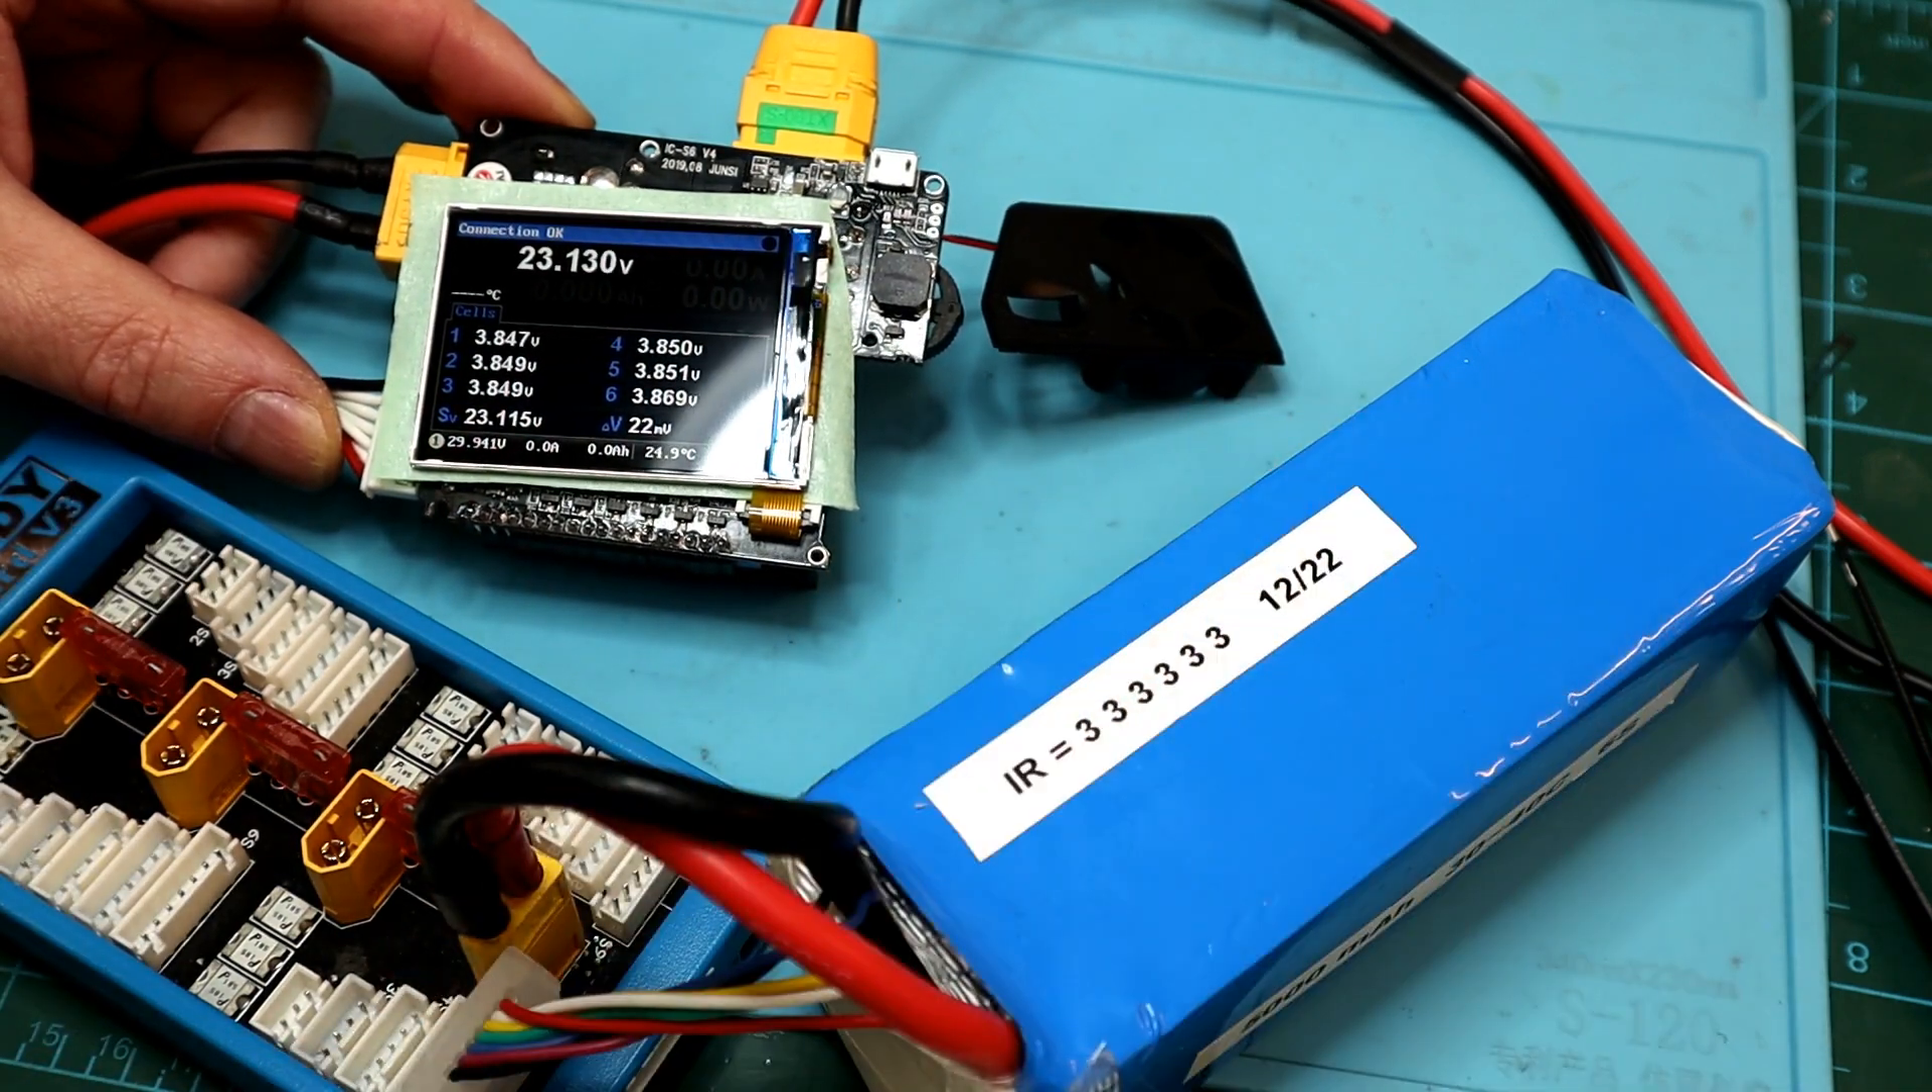I've just plugged the display back in, made sure to get the polarity right.